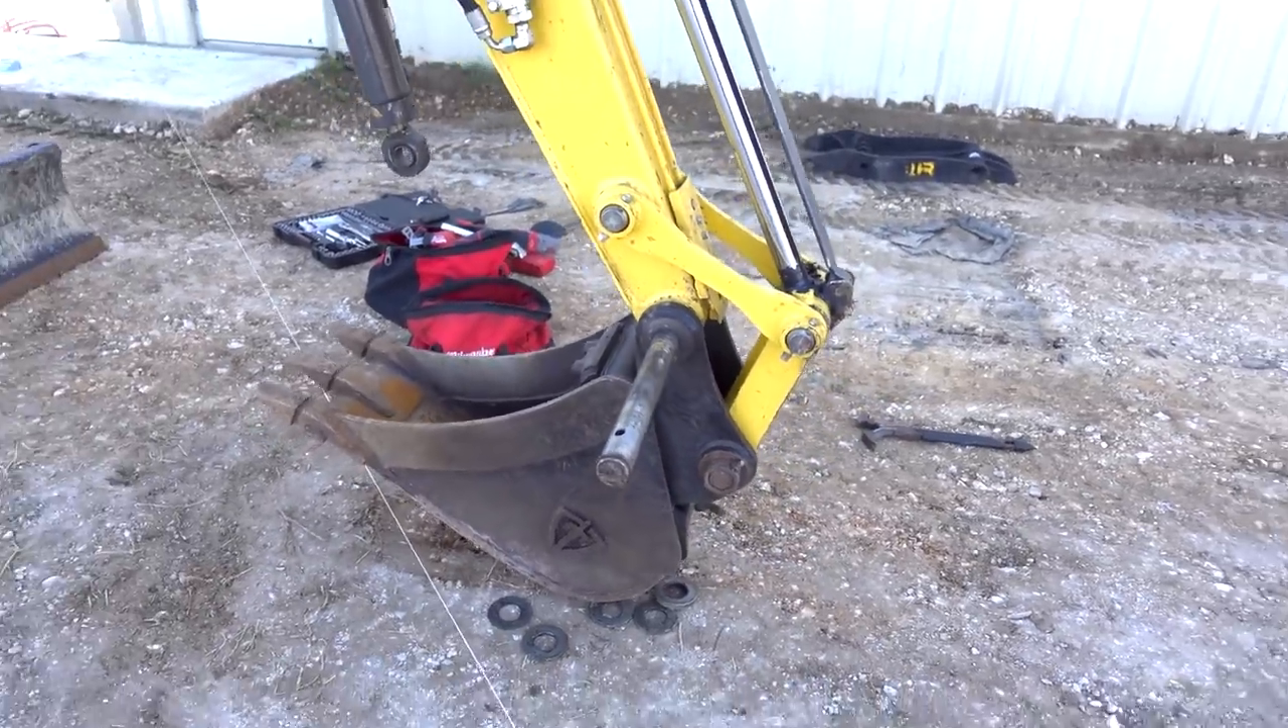It's in now we just got to drive it home.